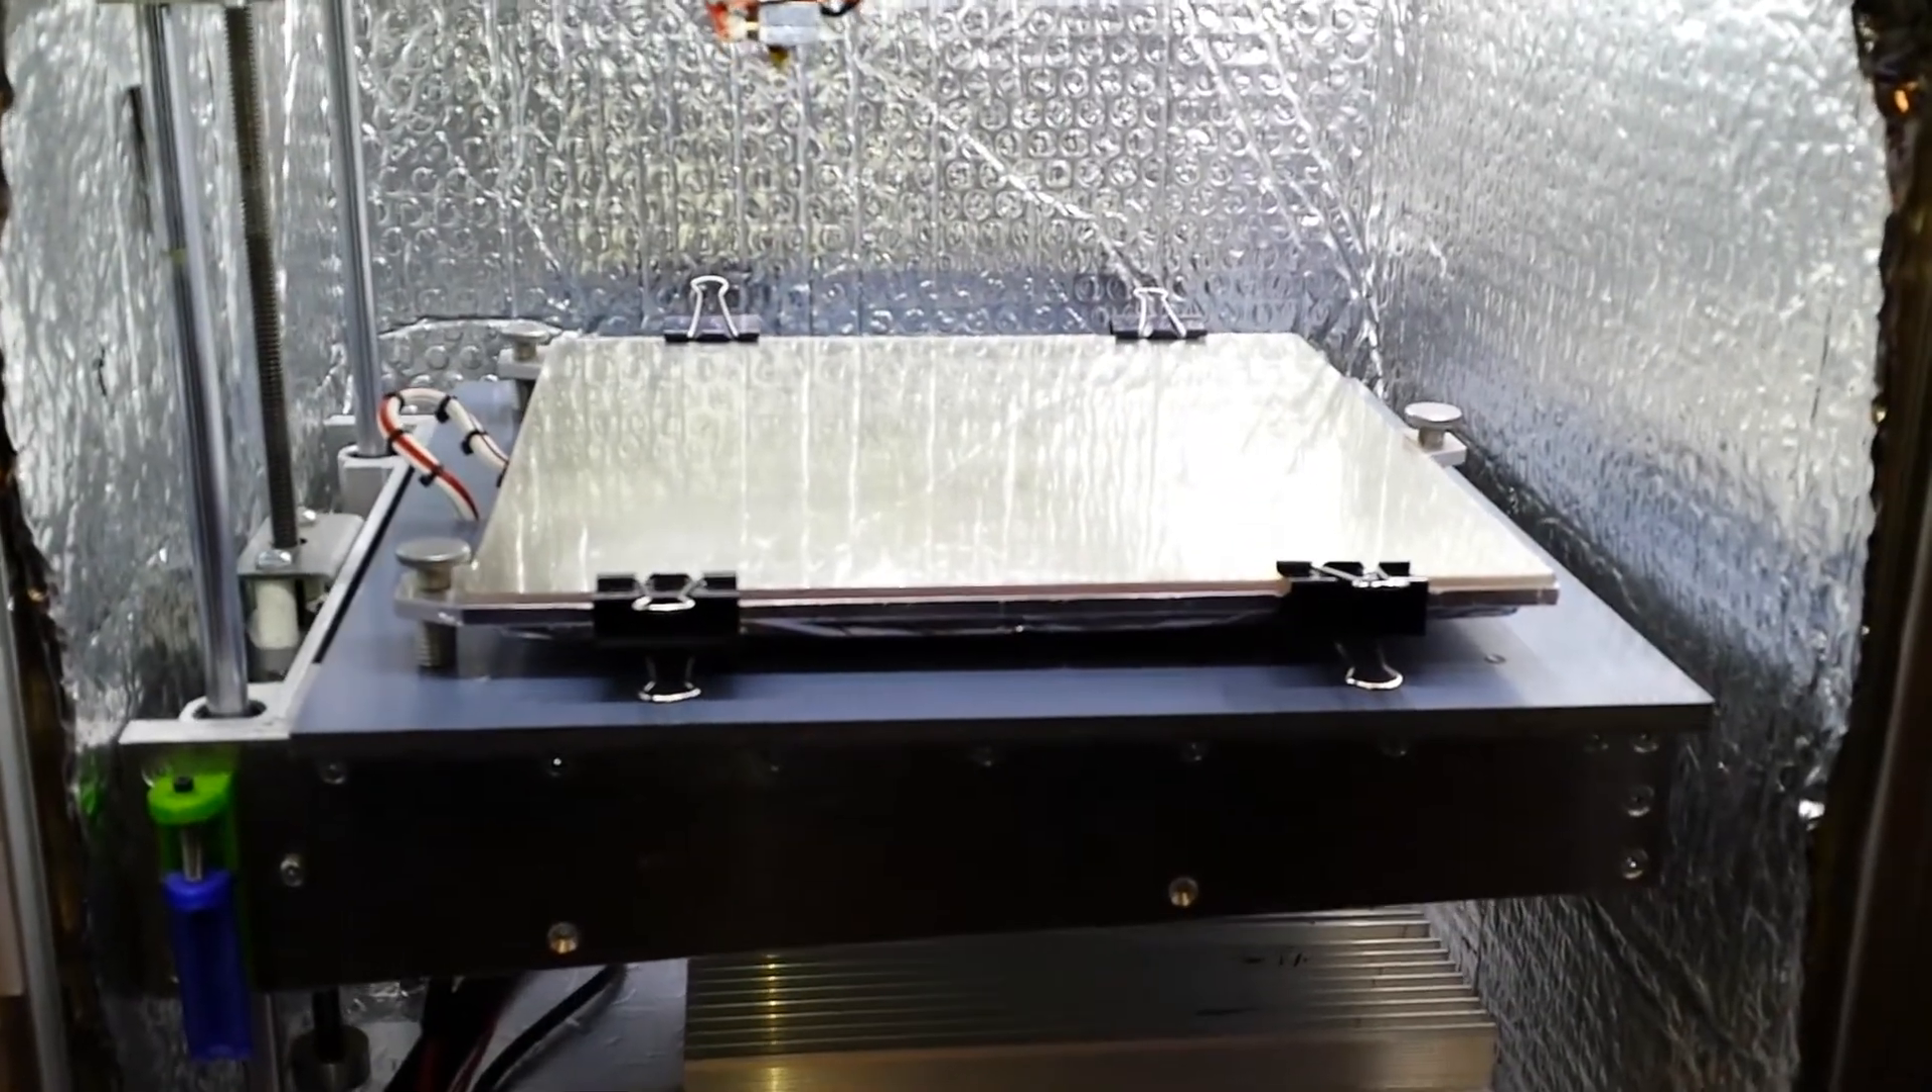I've actually got the the heat bed in place now all secure and fixed down.